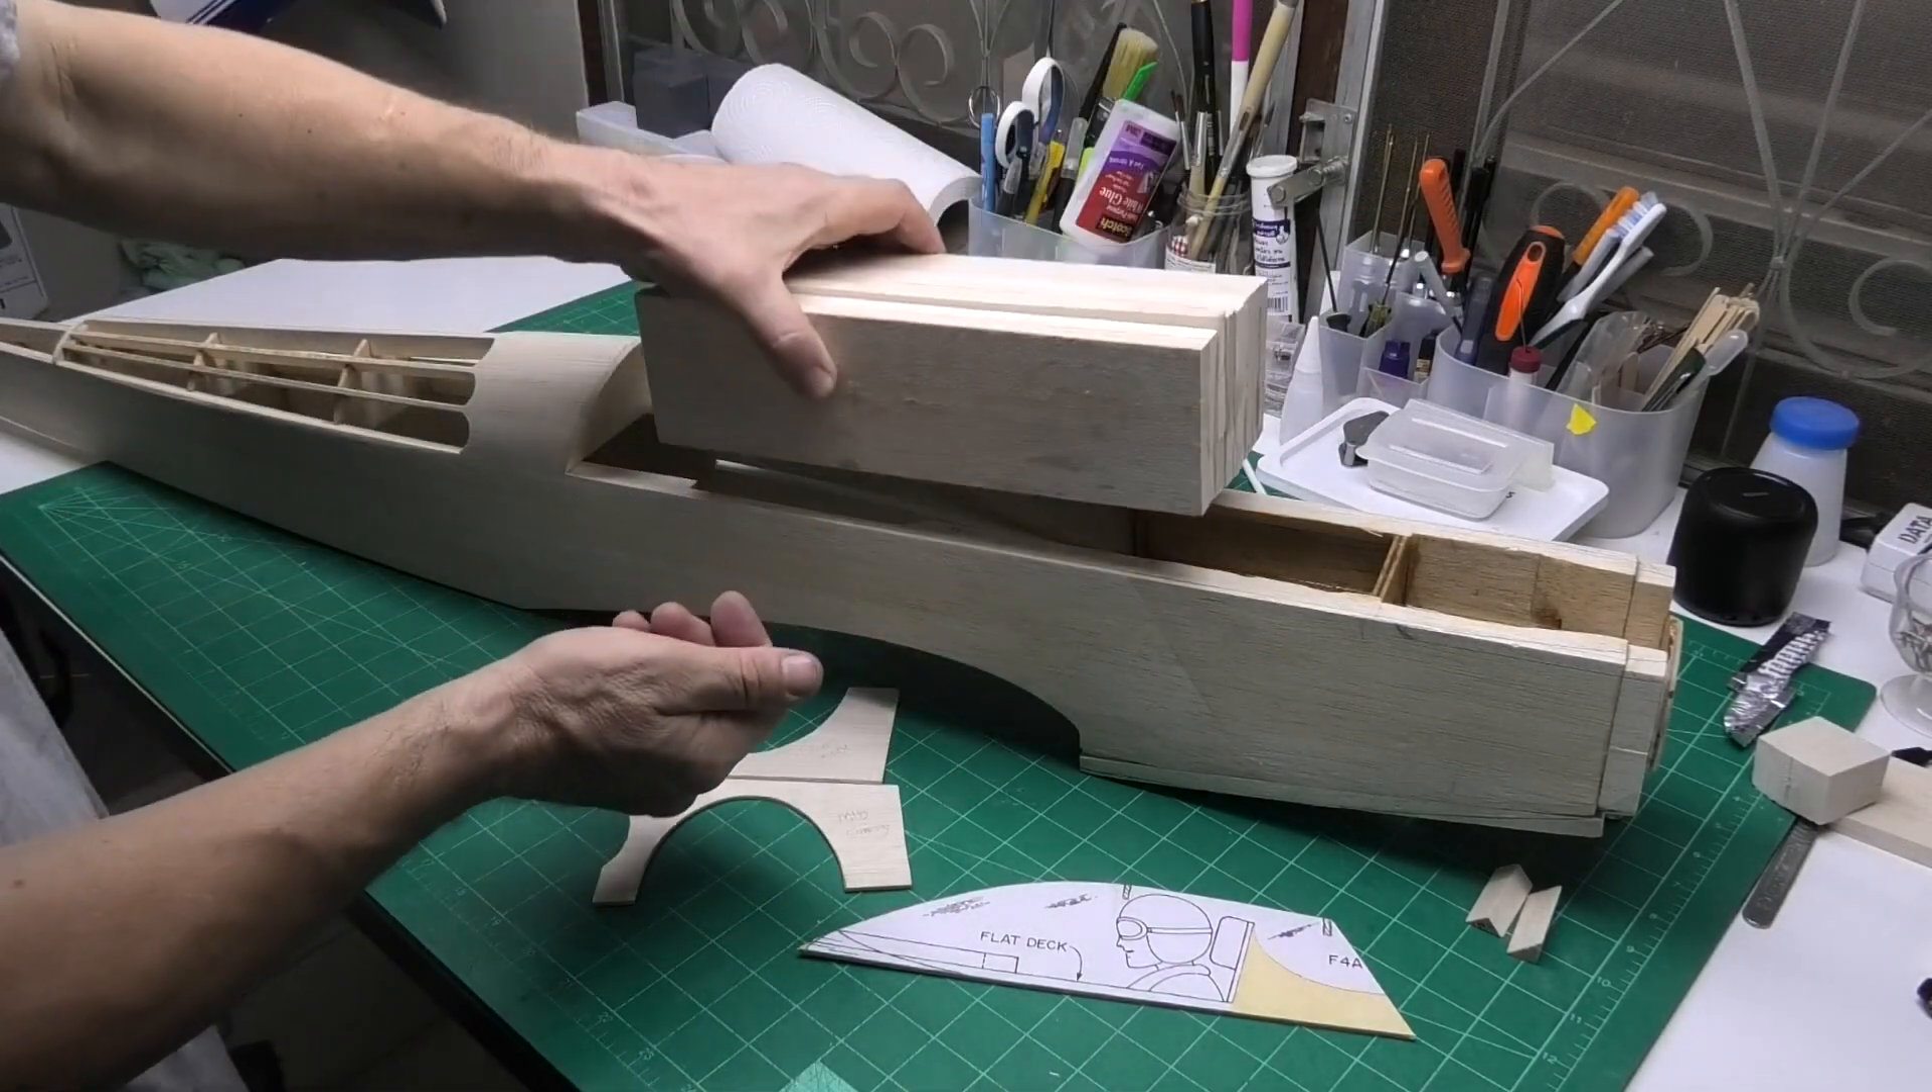This top on the fuselage which is going to be glued on eventually I haven't glued on yet.